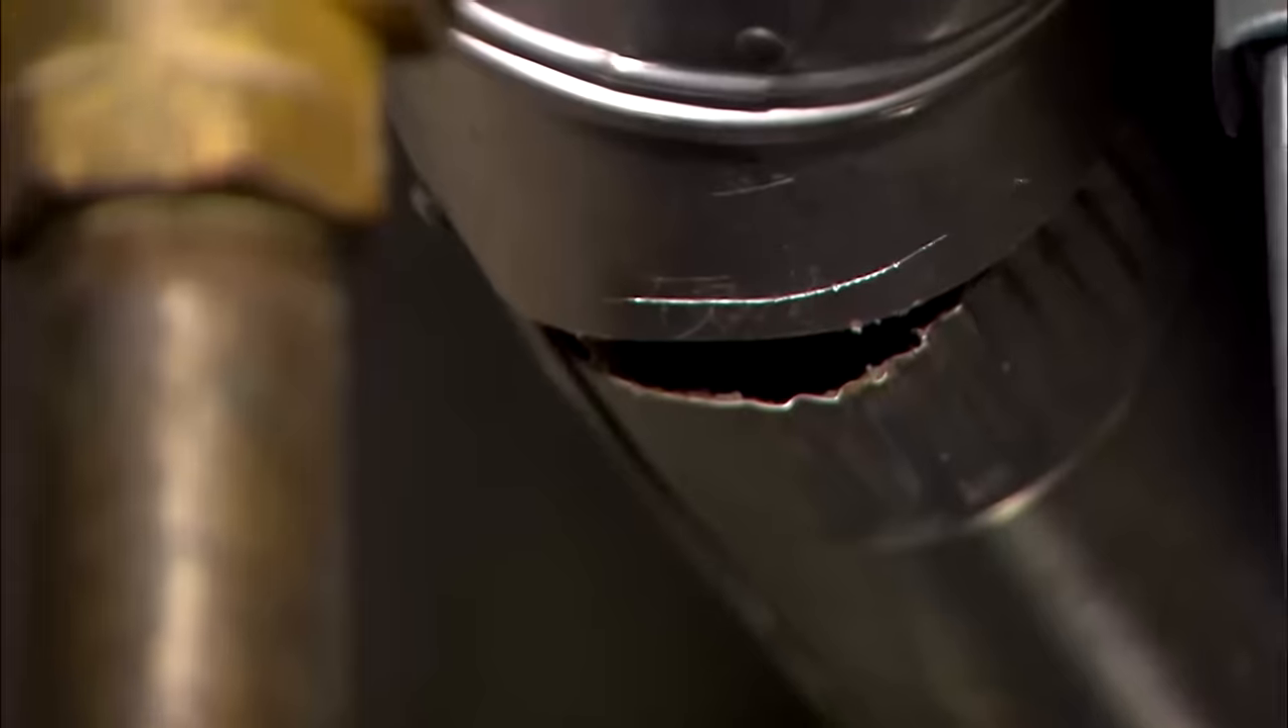This one is not even connected. You got a big opening in this pipe.